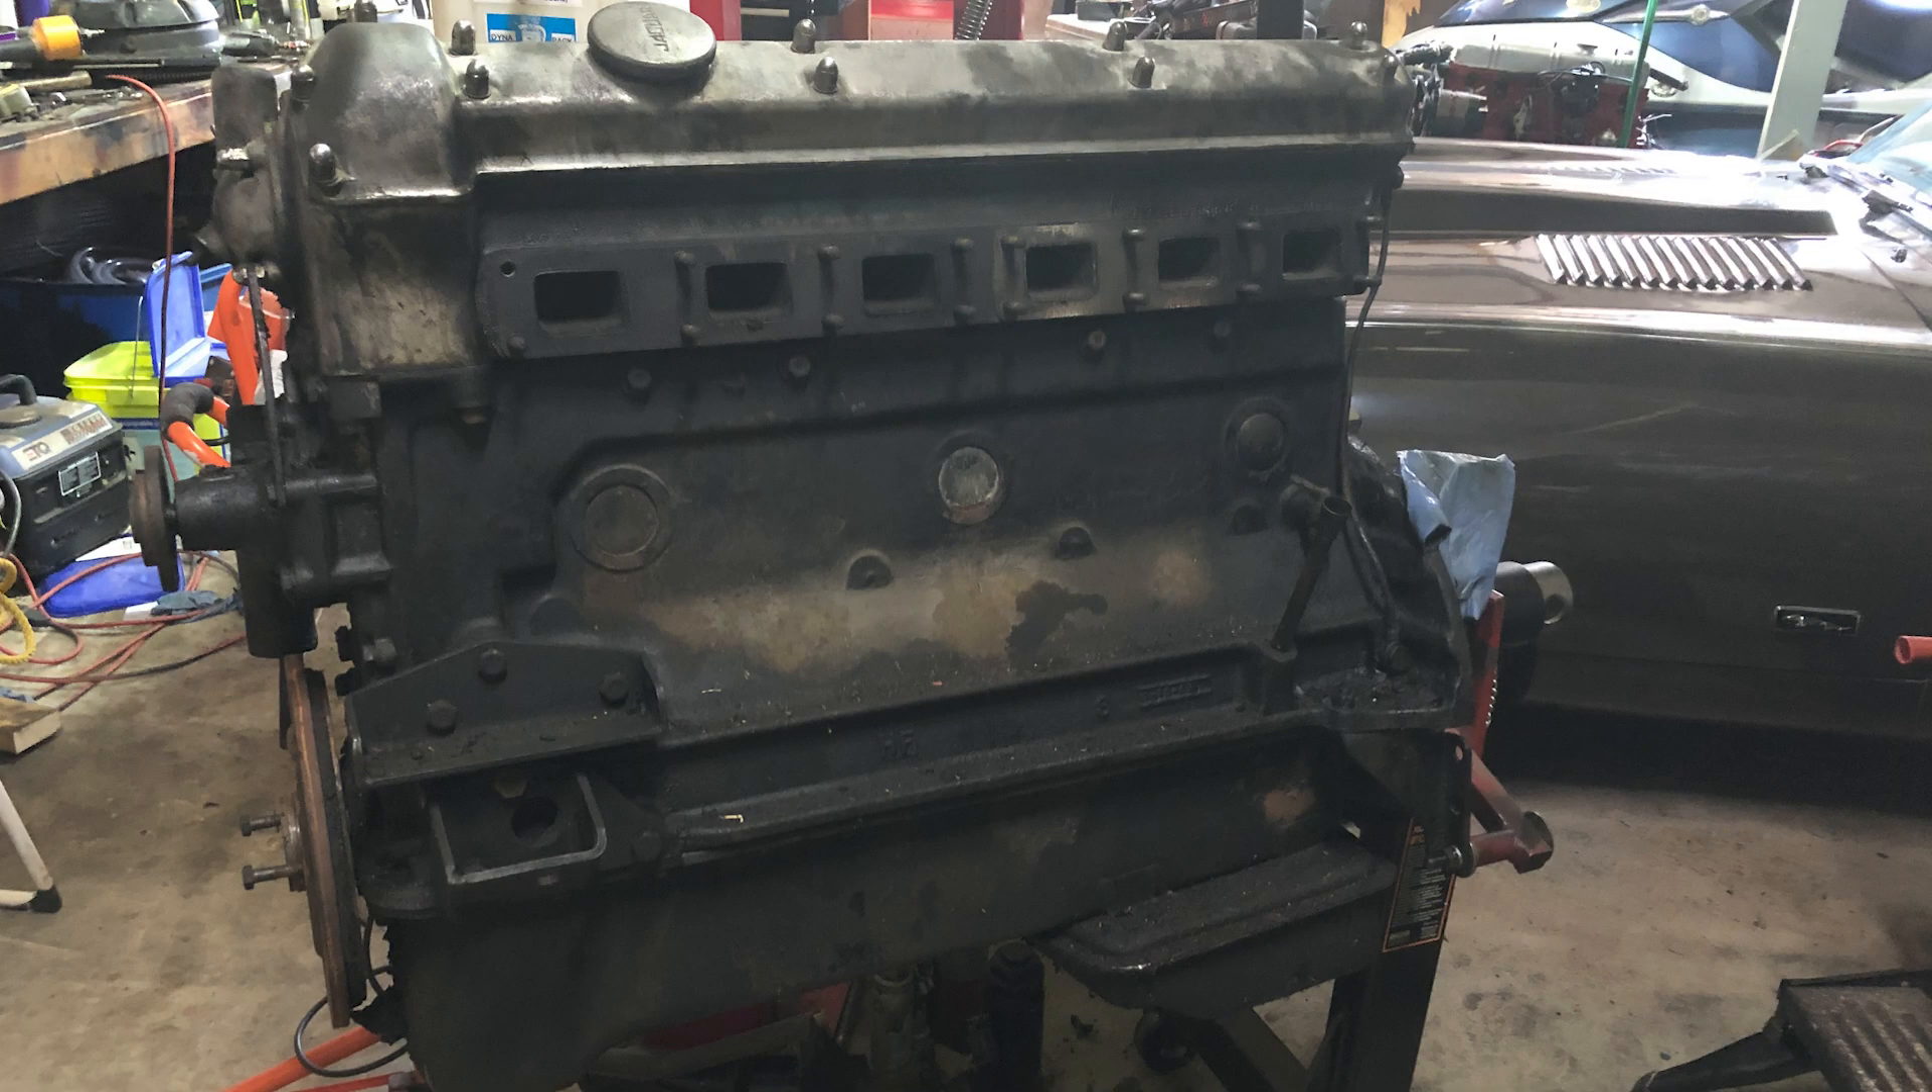We had disconnected the engine from the gearbox and with a lot of wiggling back and forth and help from some levers the engine was finally clear.